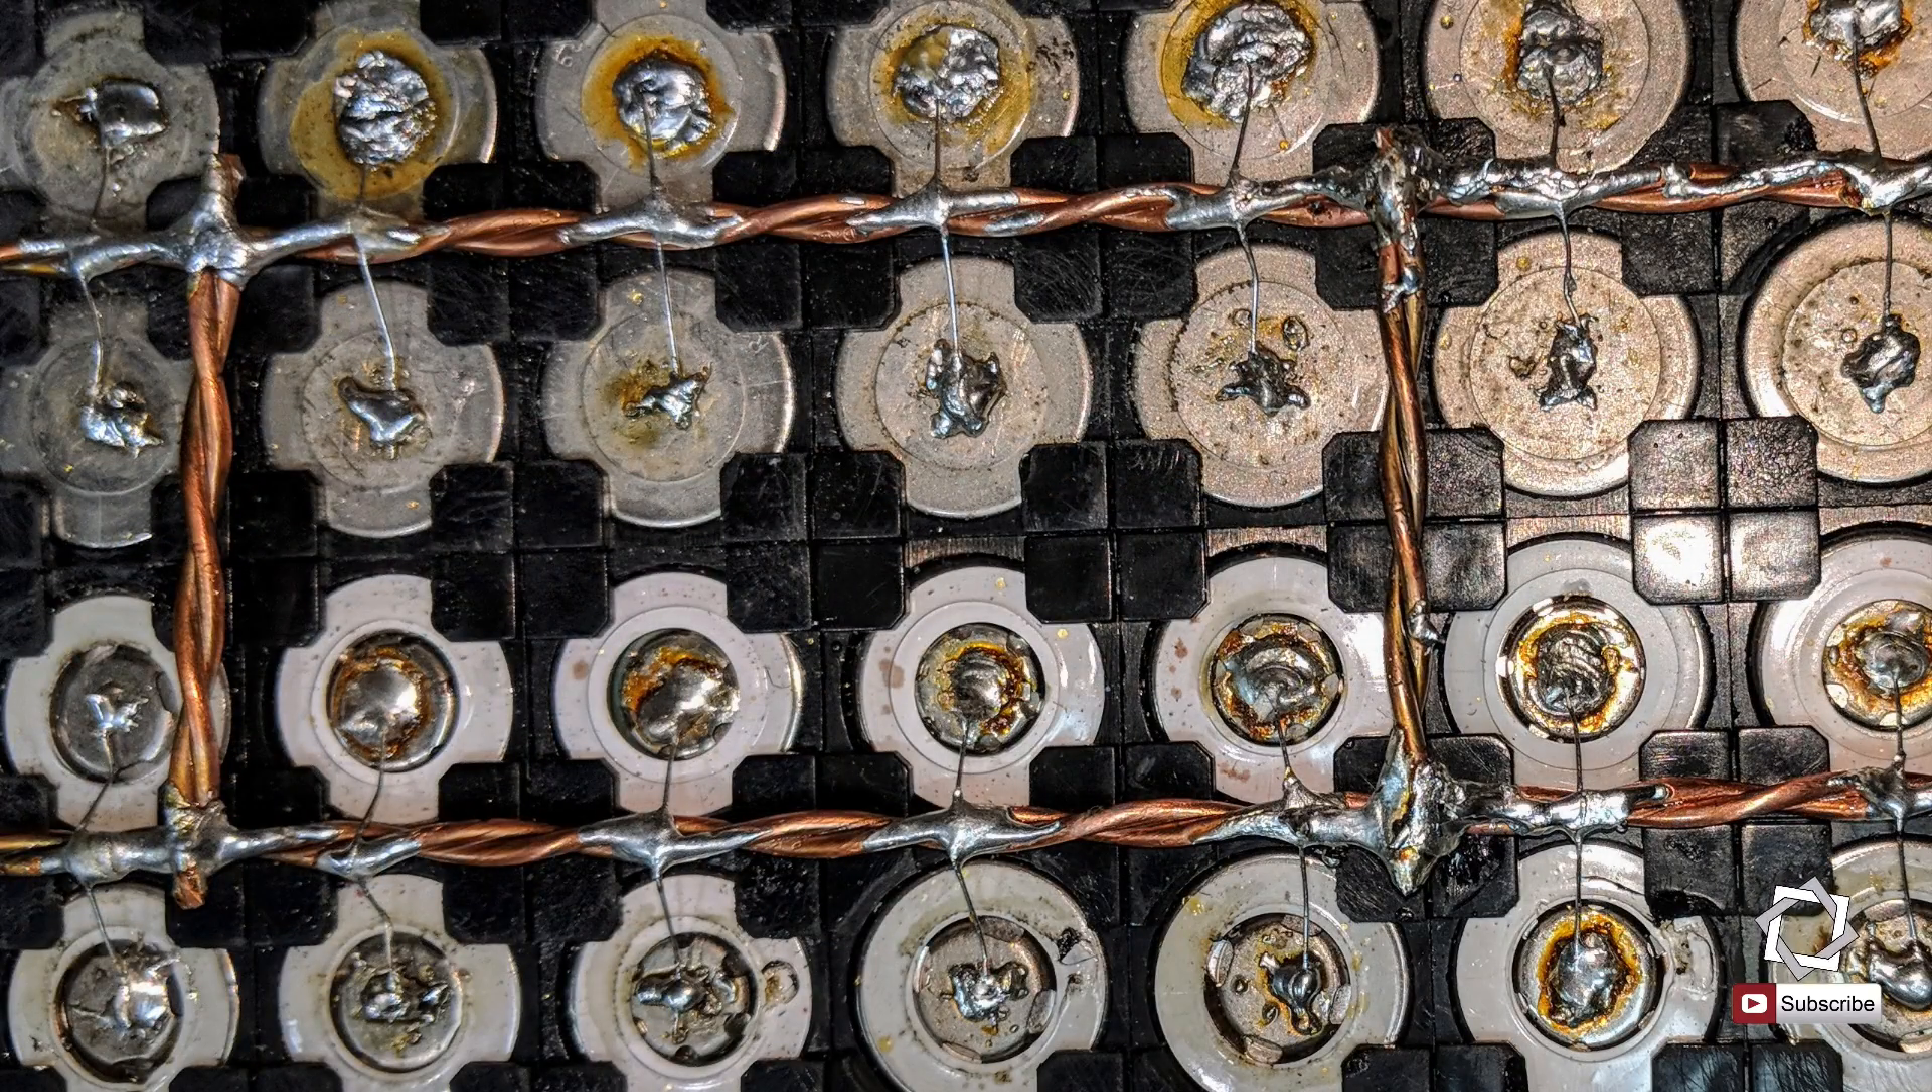So, there's what the bus bar looks like after the fuse has been soldered to the bus bar and to each of the cells.